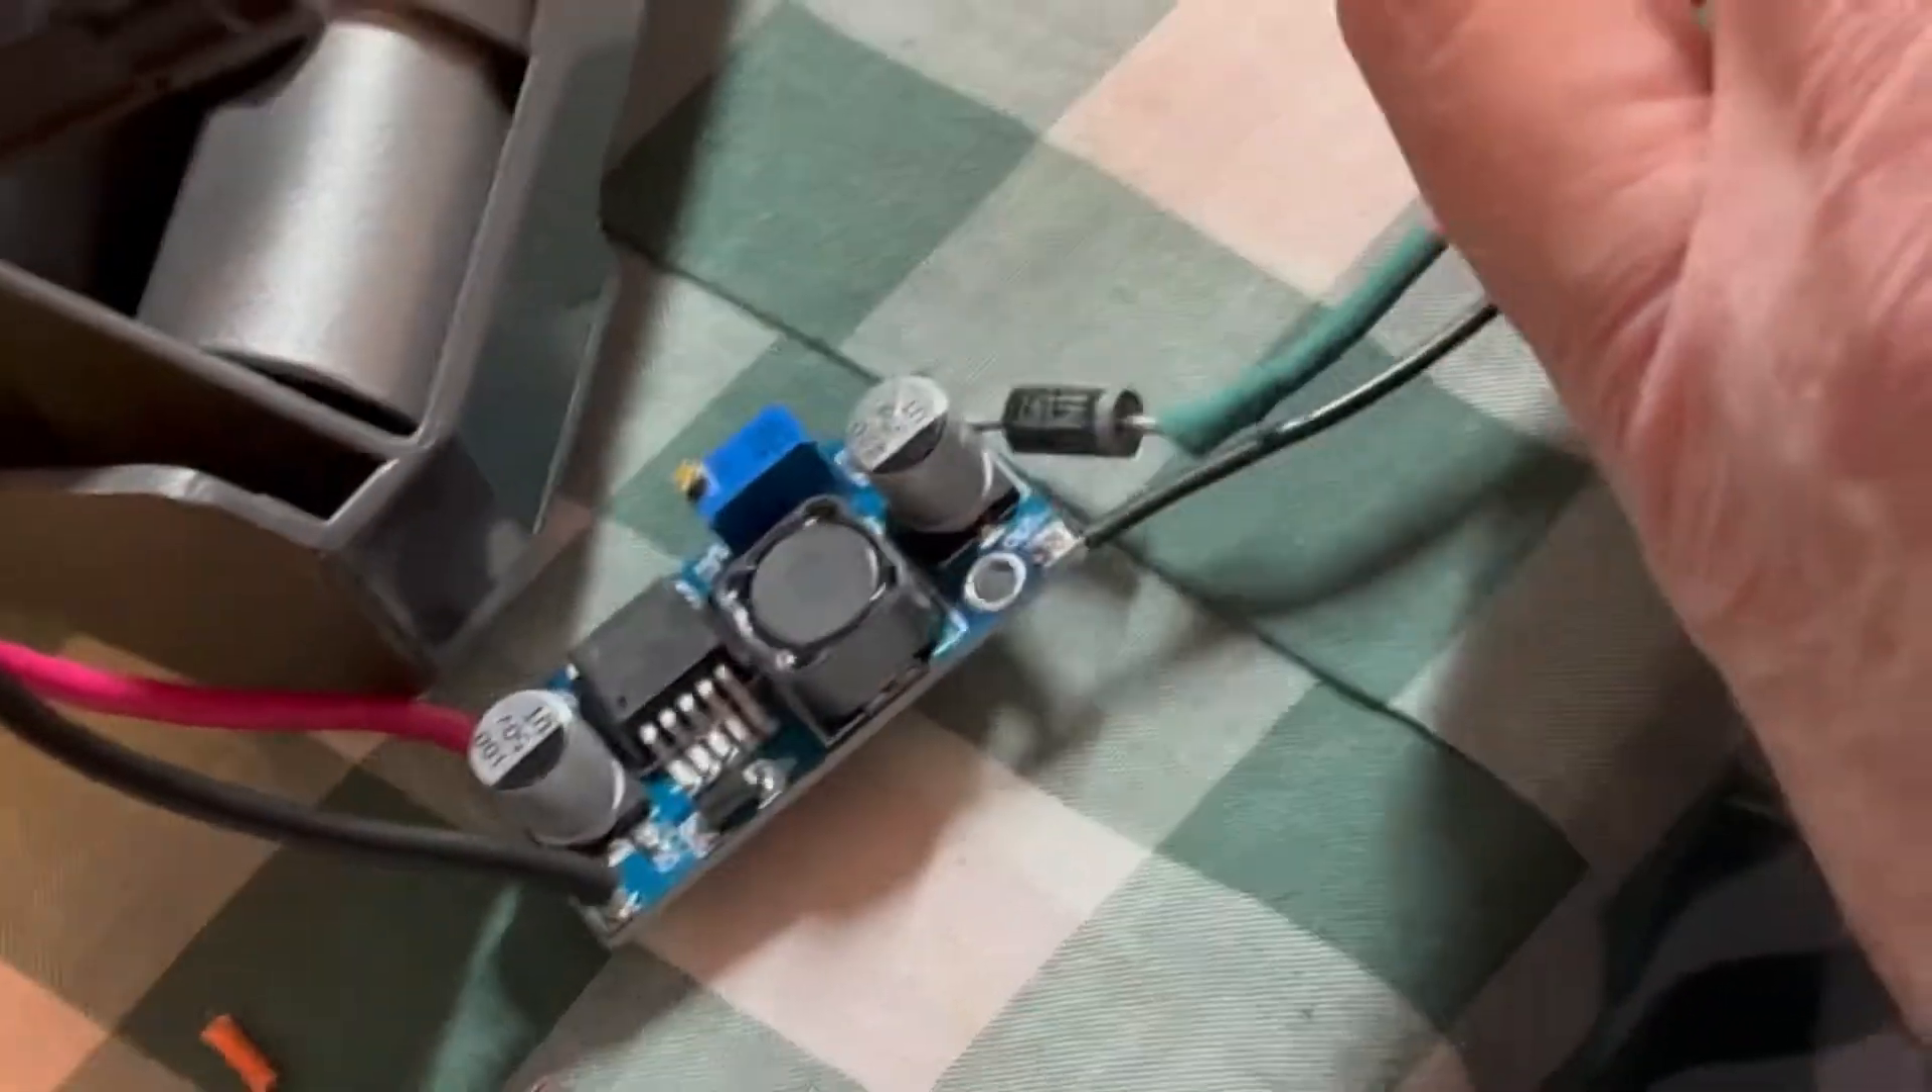I've put in a thousand volt reverse voltage diode on the output of the little buck converter.